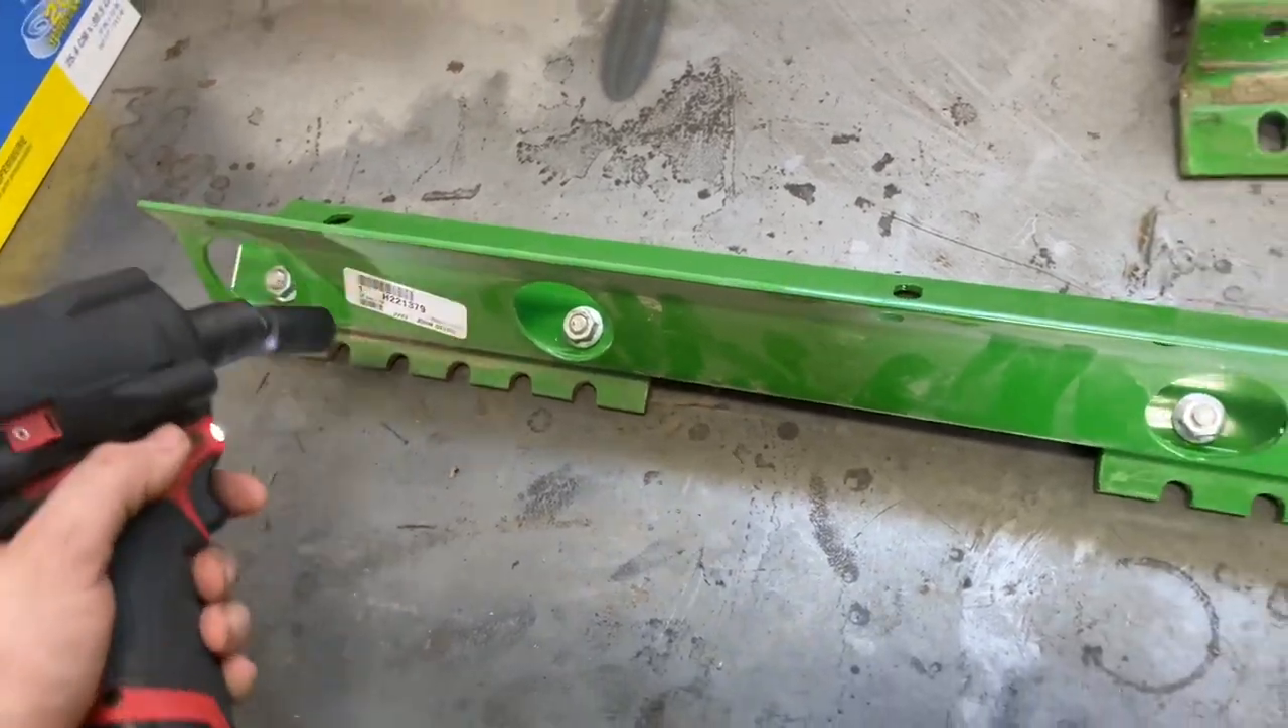Okay, we've got our new strip here. We've got all our bolts started.